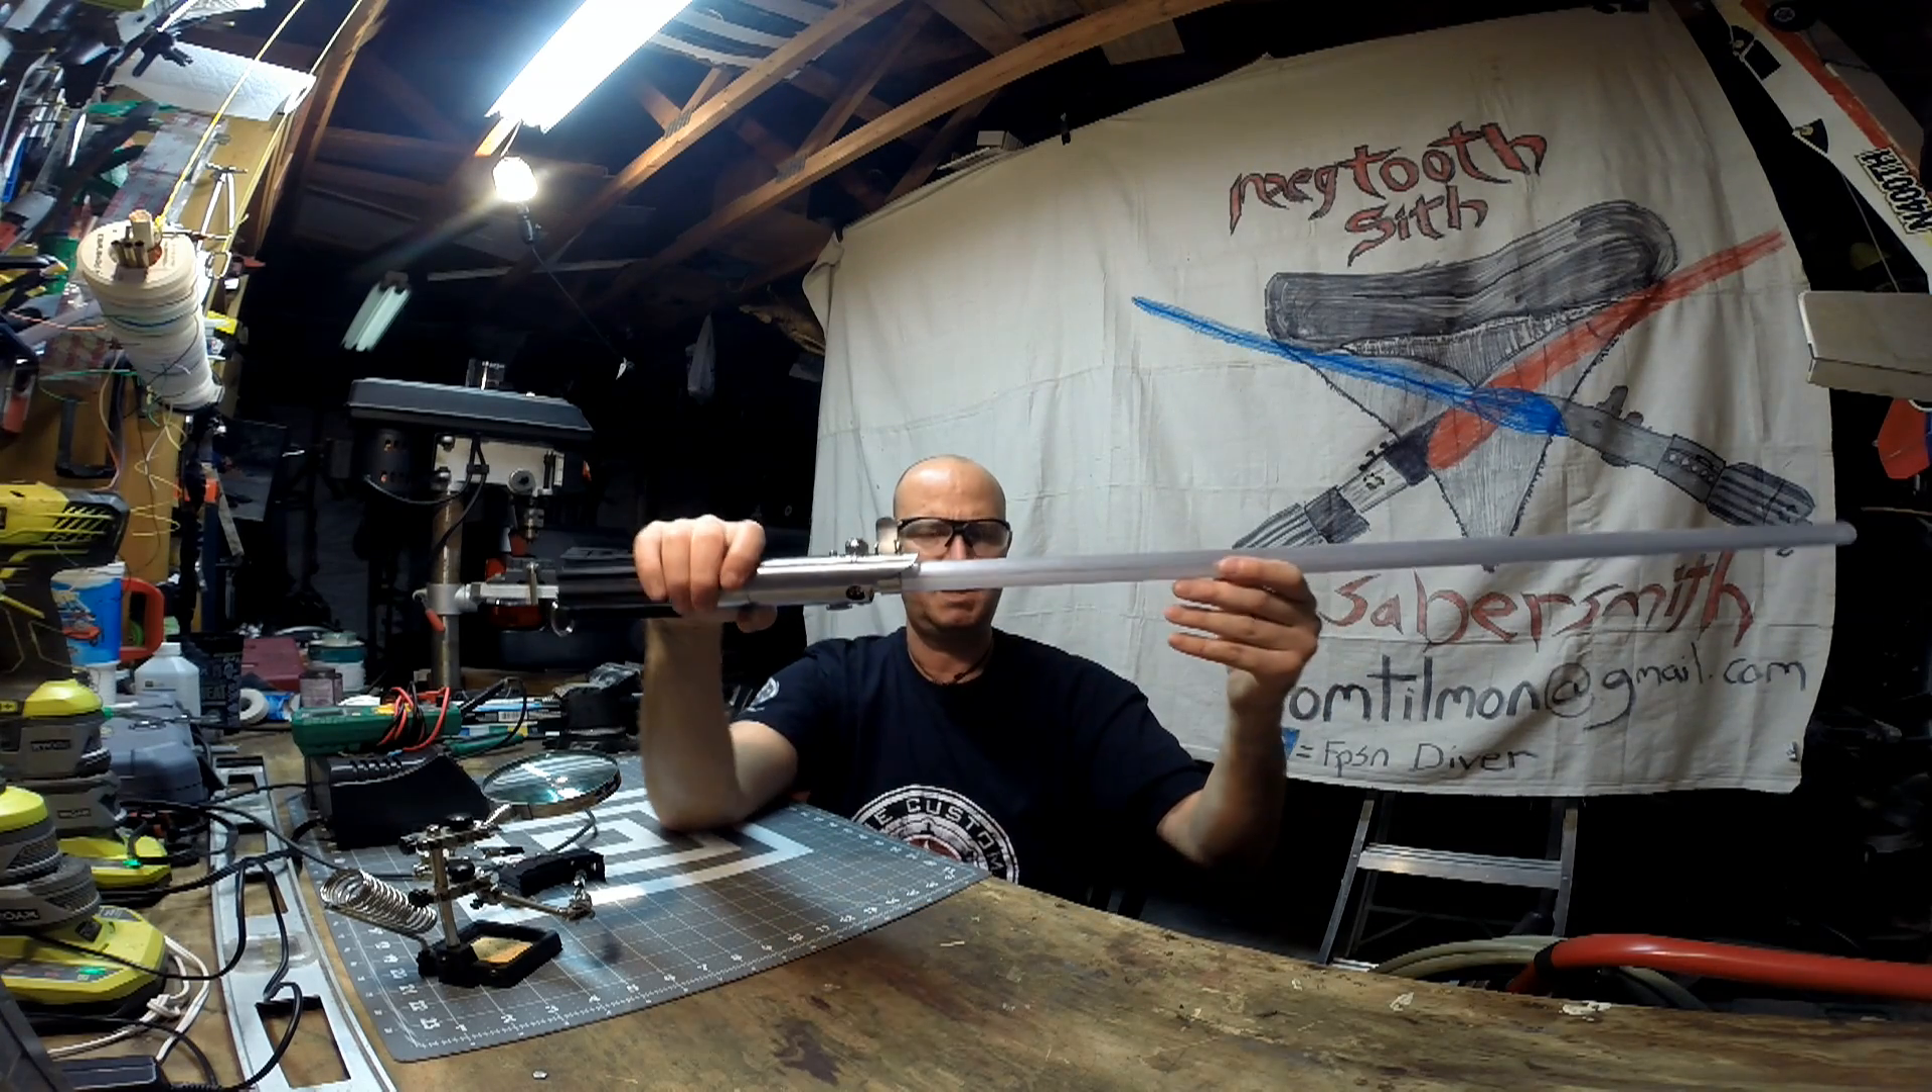And so there you have the blade inserted in the saber.